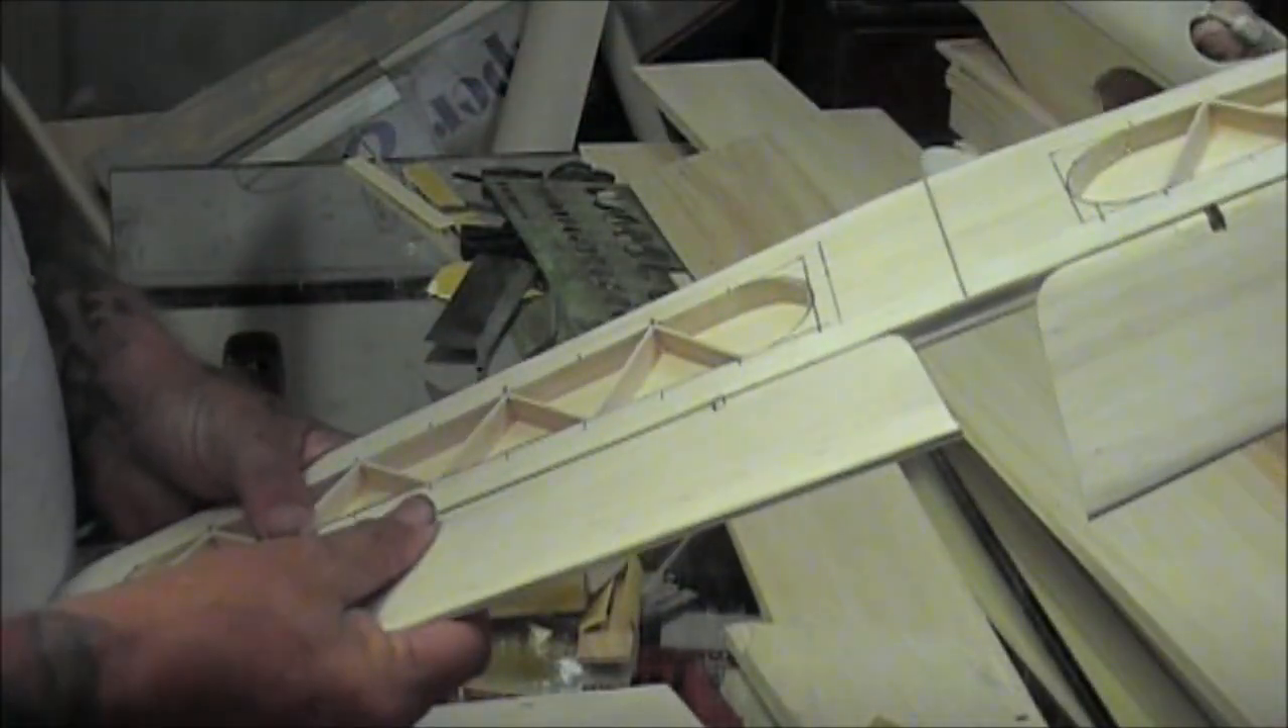I've cut out the center and I put the geodesic ribs in on on this side and I've sheeted one side.